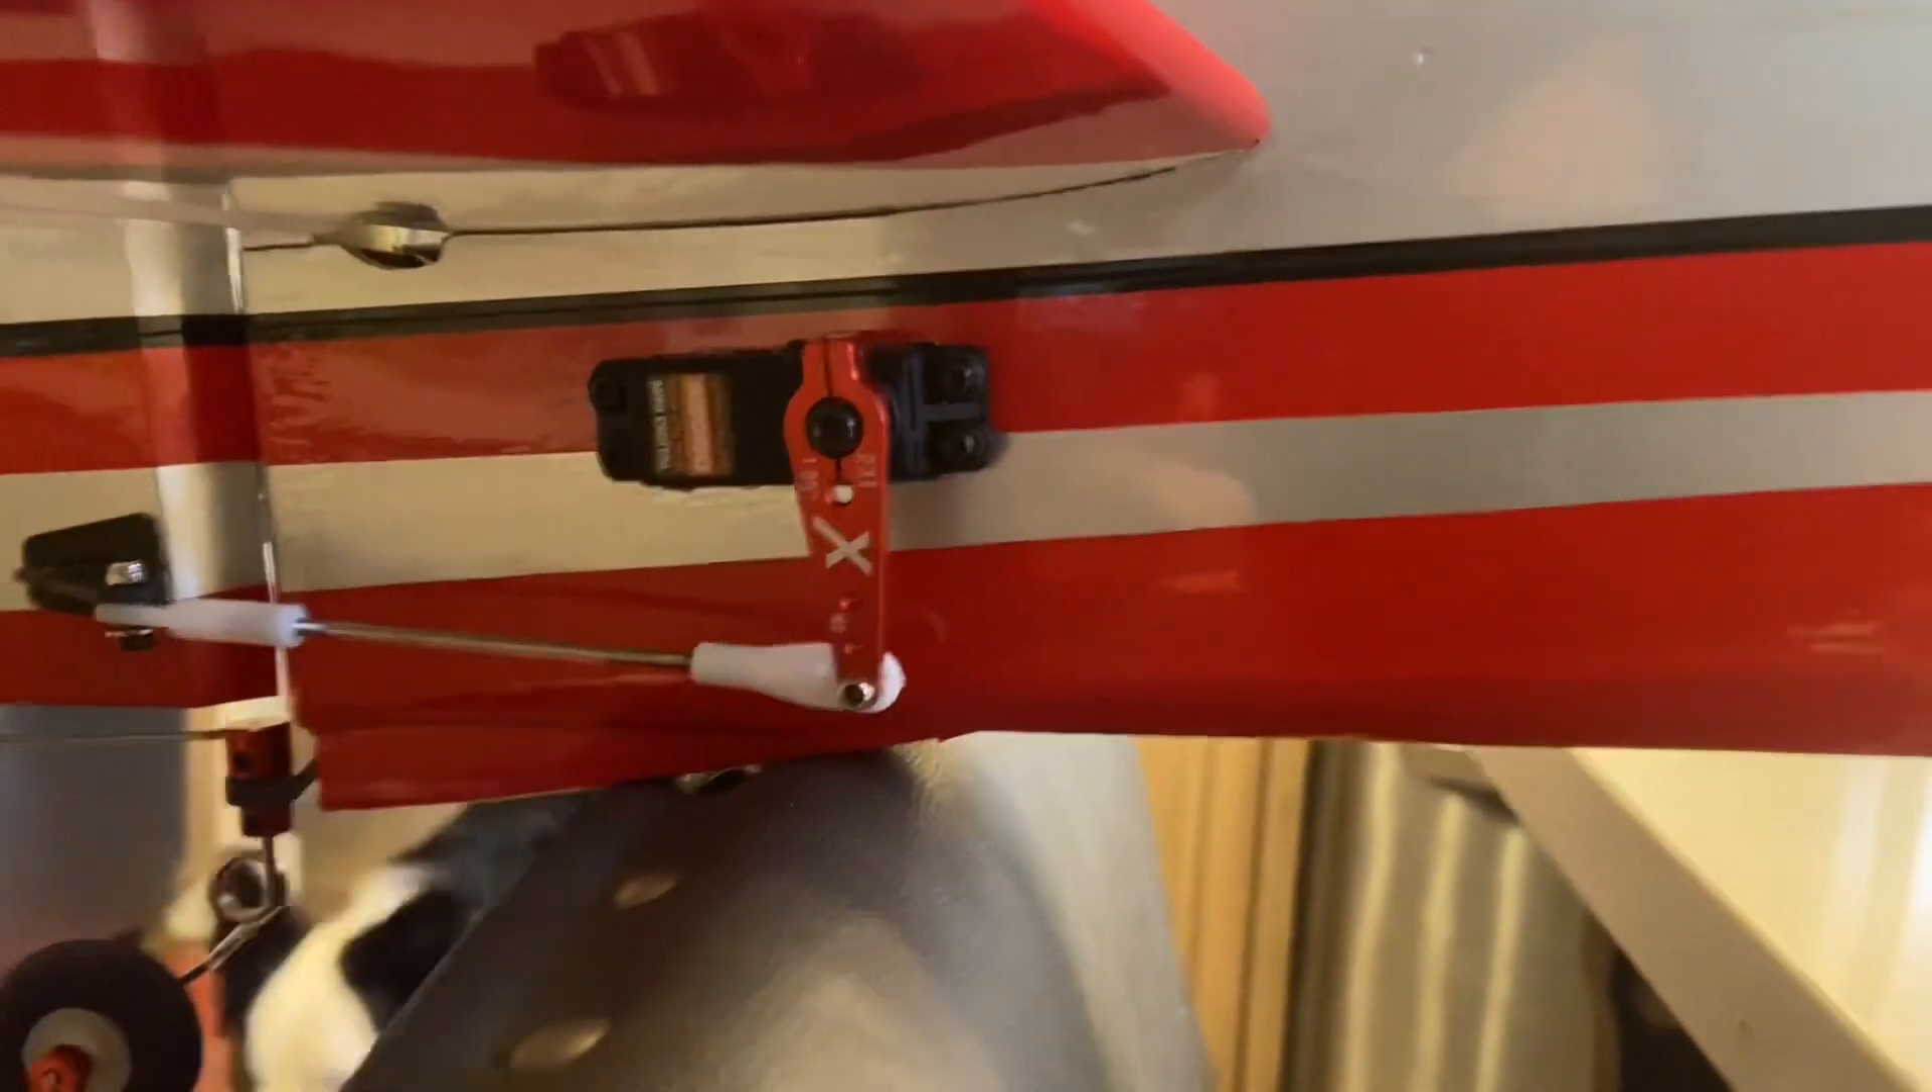We're done mounting the servos with the extreme flight long arms on them and uh they're looking real good in the airplane.